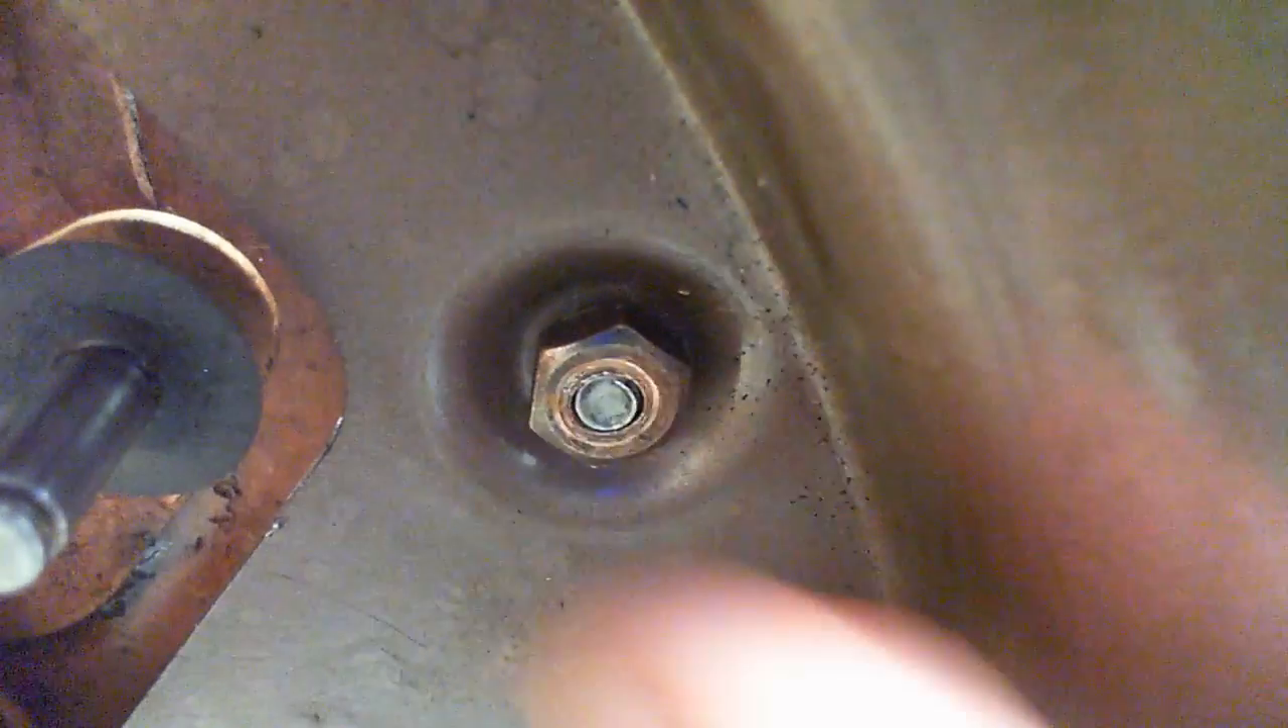You can see the screw is barely coming through the nut.